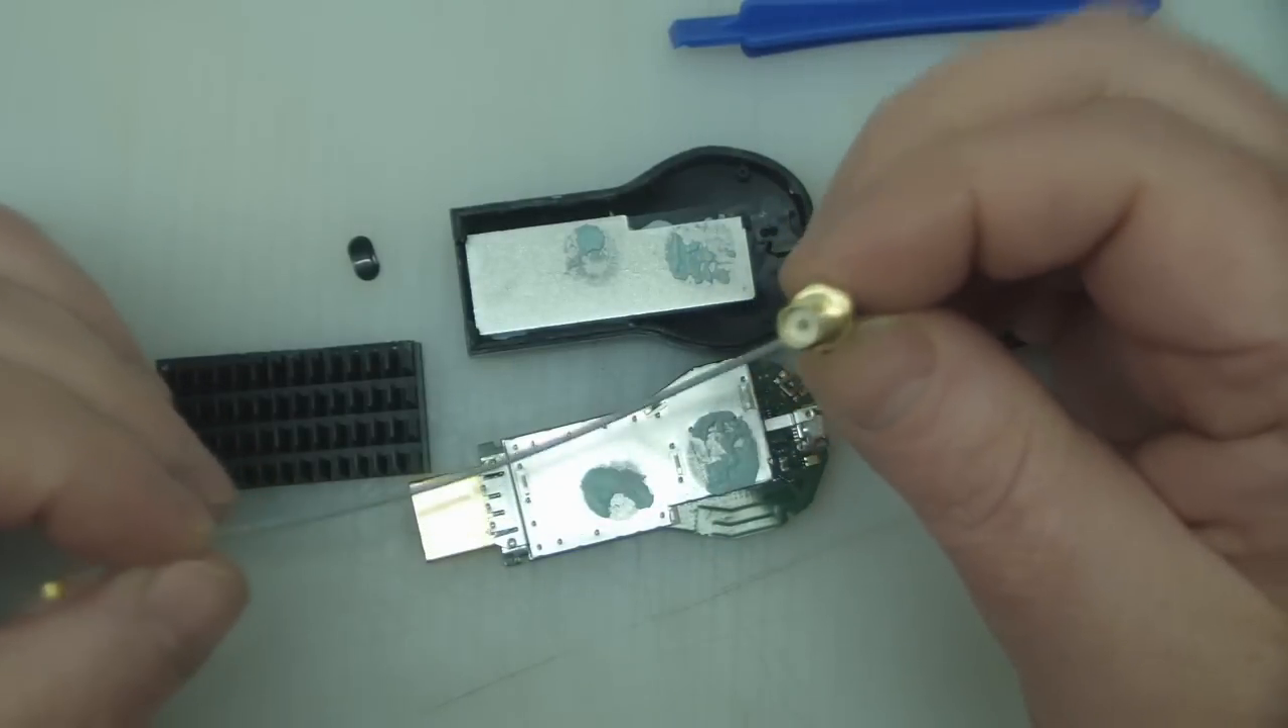So as you can see here I've already taken the Chromecast to pieces to see what's inside and I'm hoping to use a pigtail like this one.